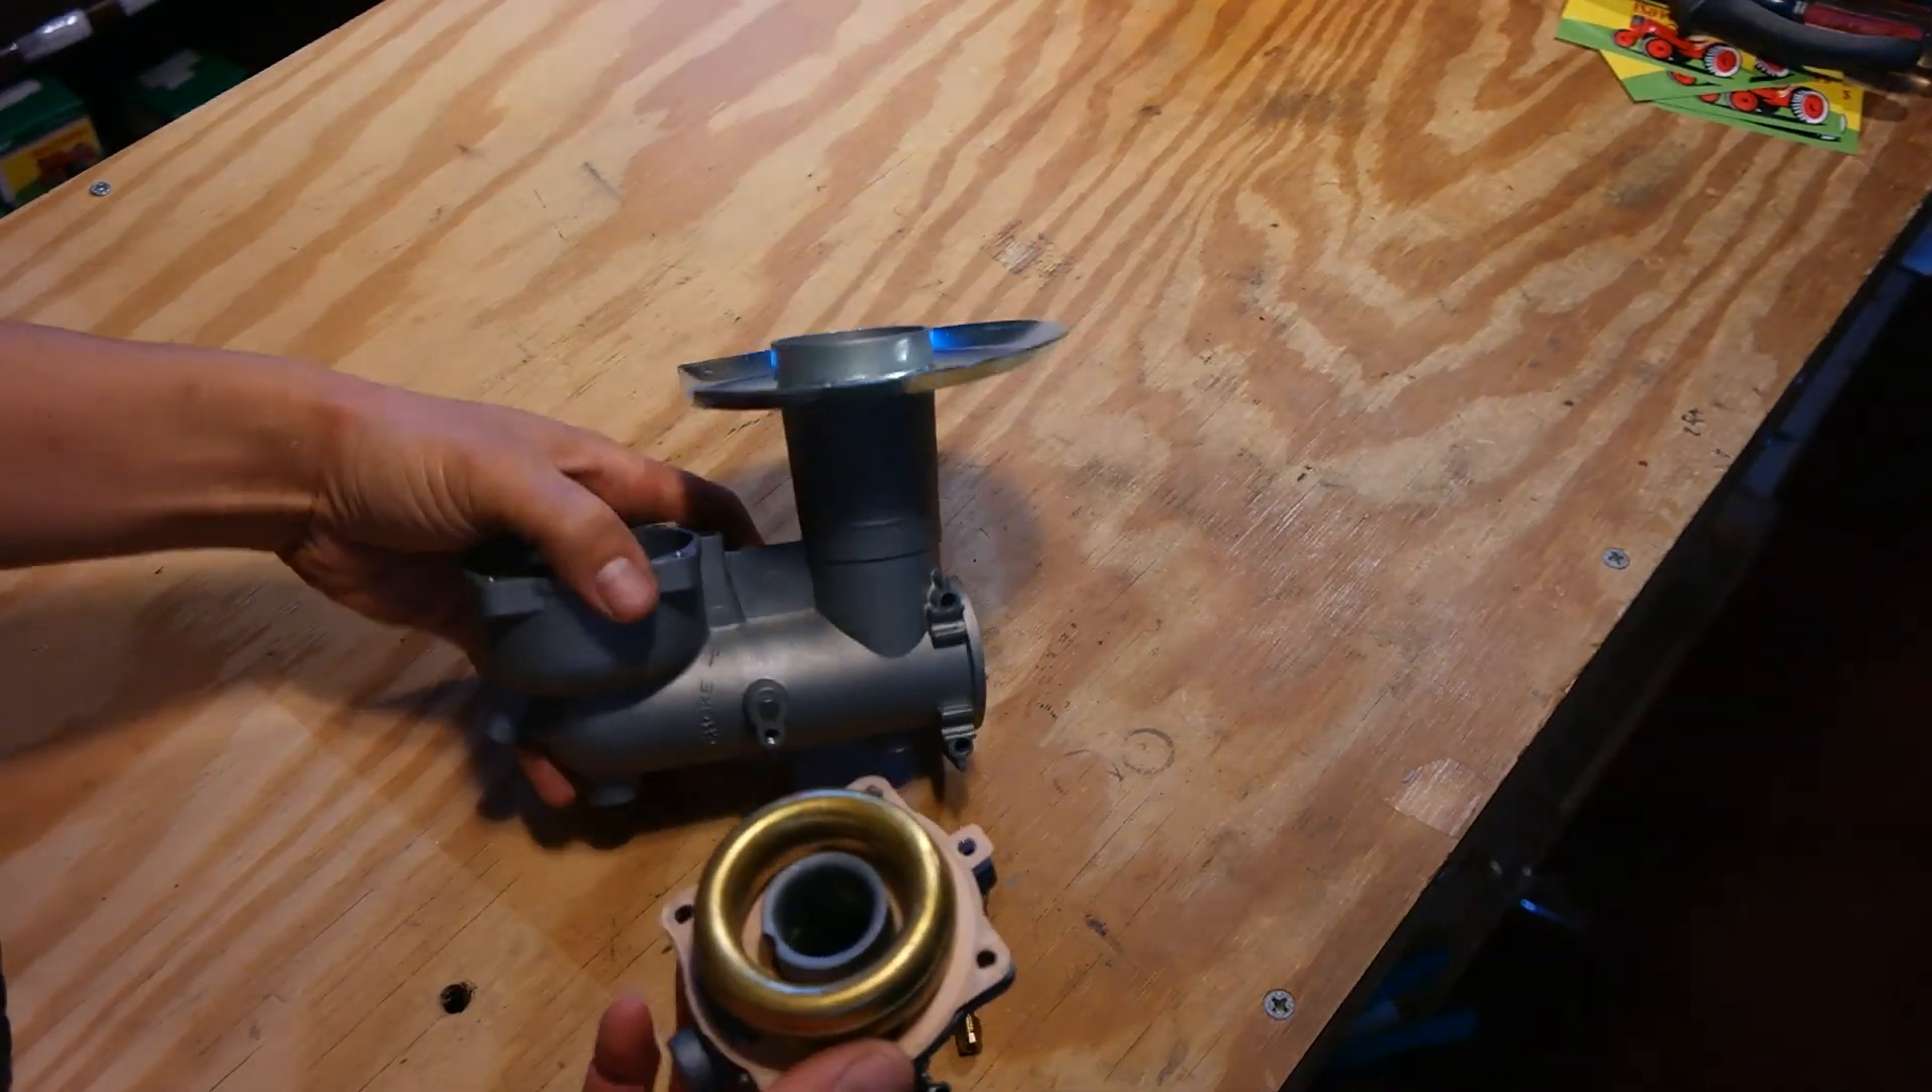Now we've split the carburetor into two pieces.